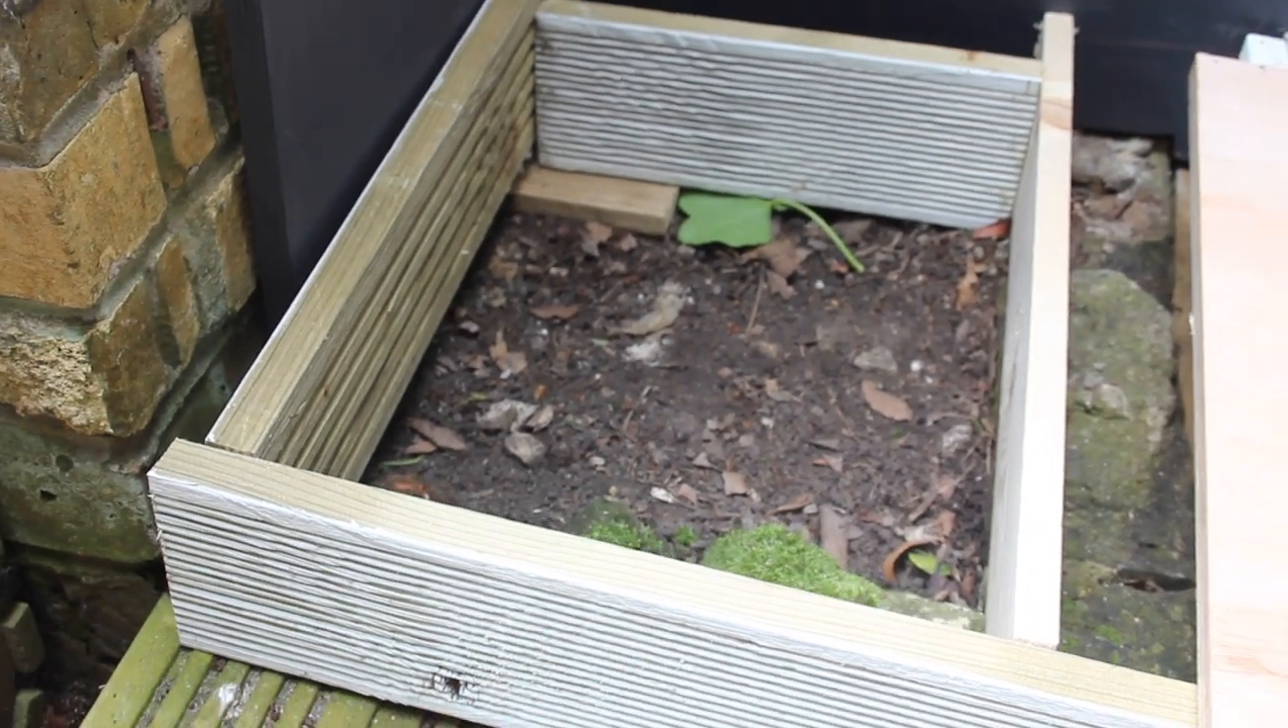As you can see here, I built a little frame which is really similar to the frame of the sandpit.